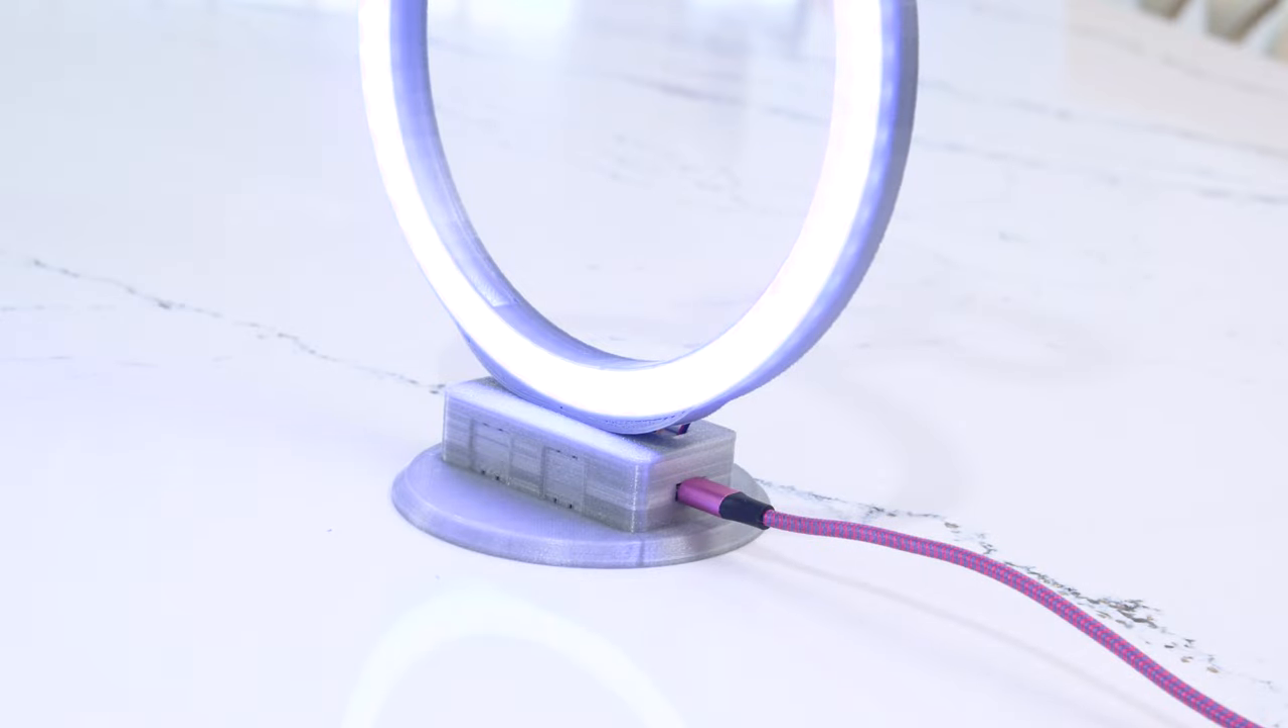An additional base is fitted under the 3d printed case for added stability.